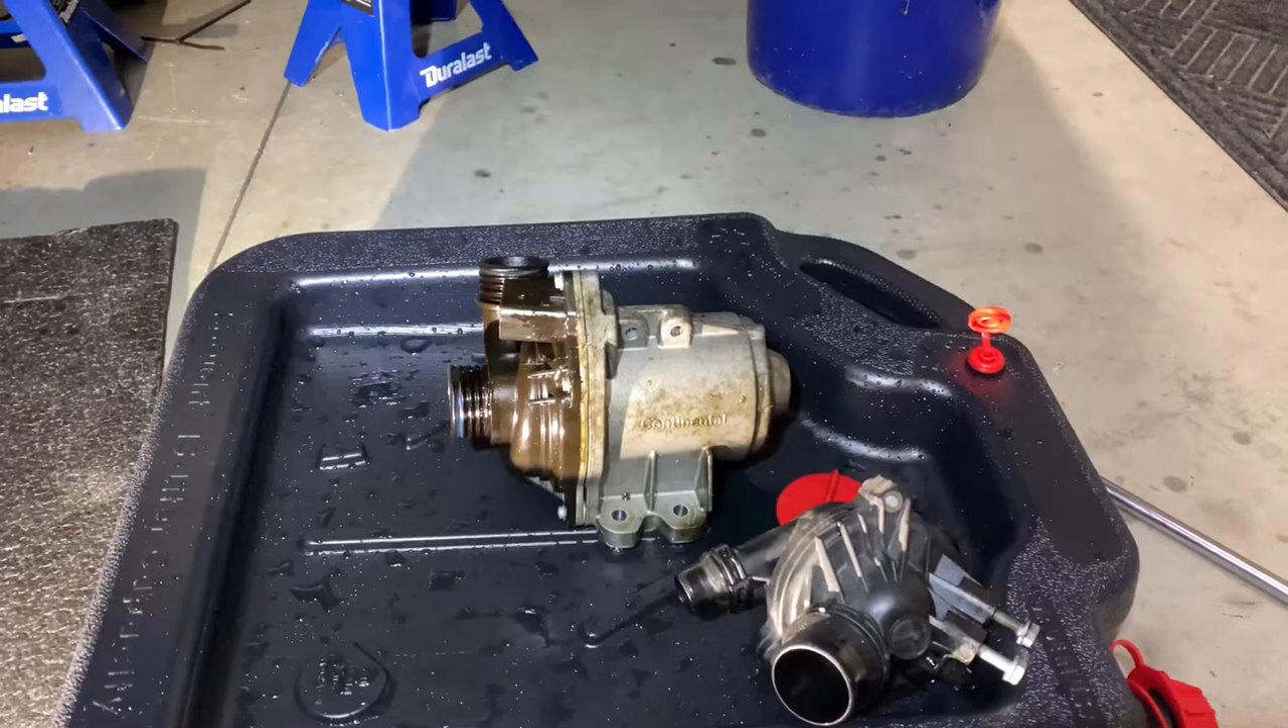Disconnected the thermostat housing from the water pump and then disconnected the water pump from the block.